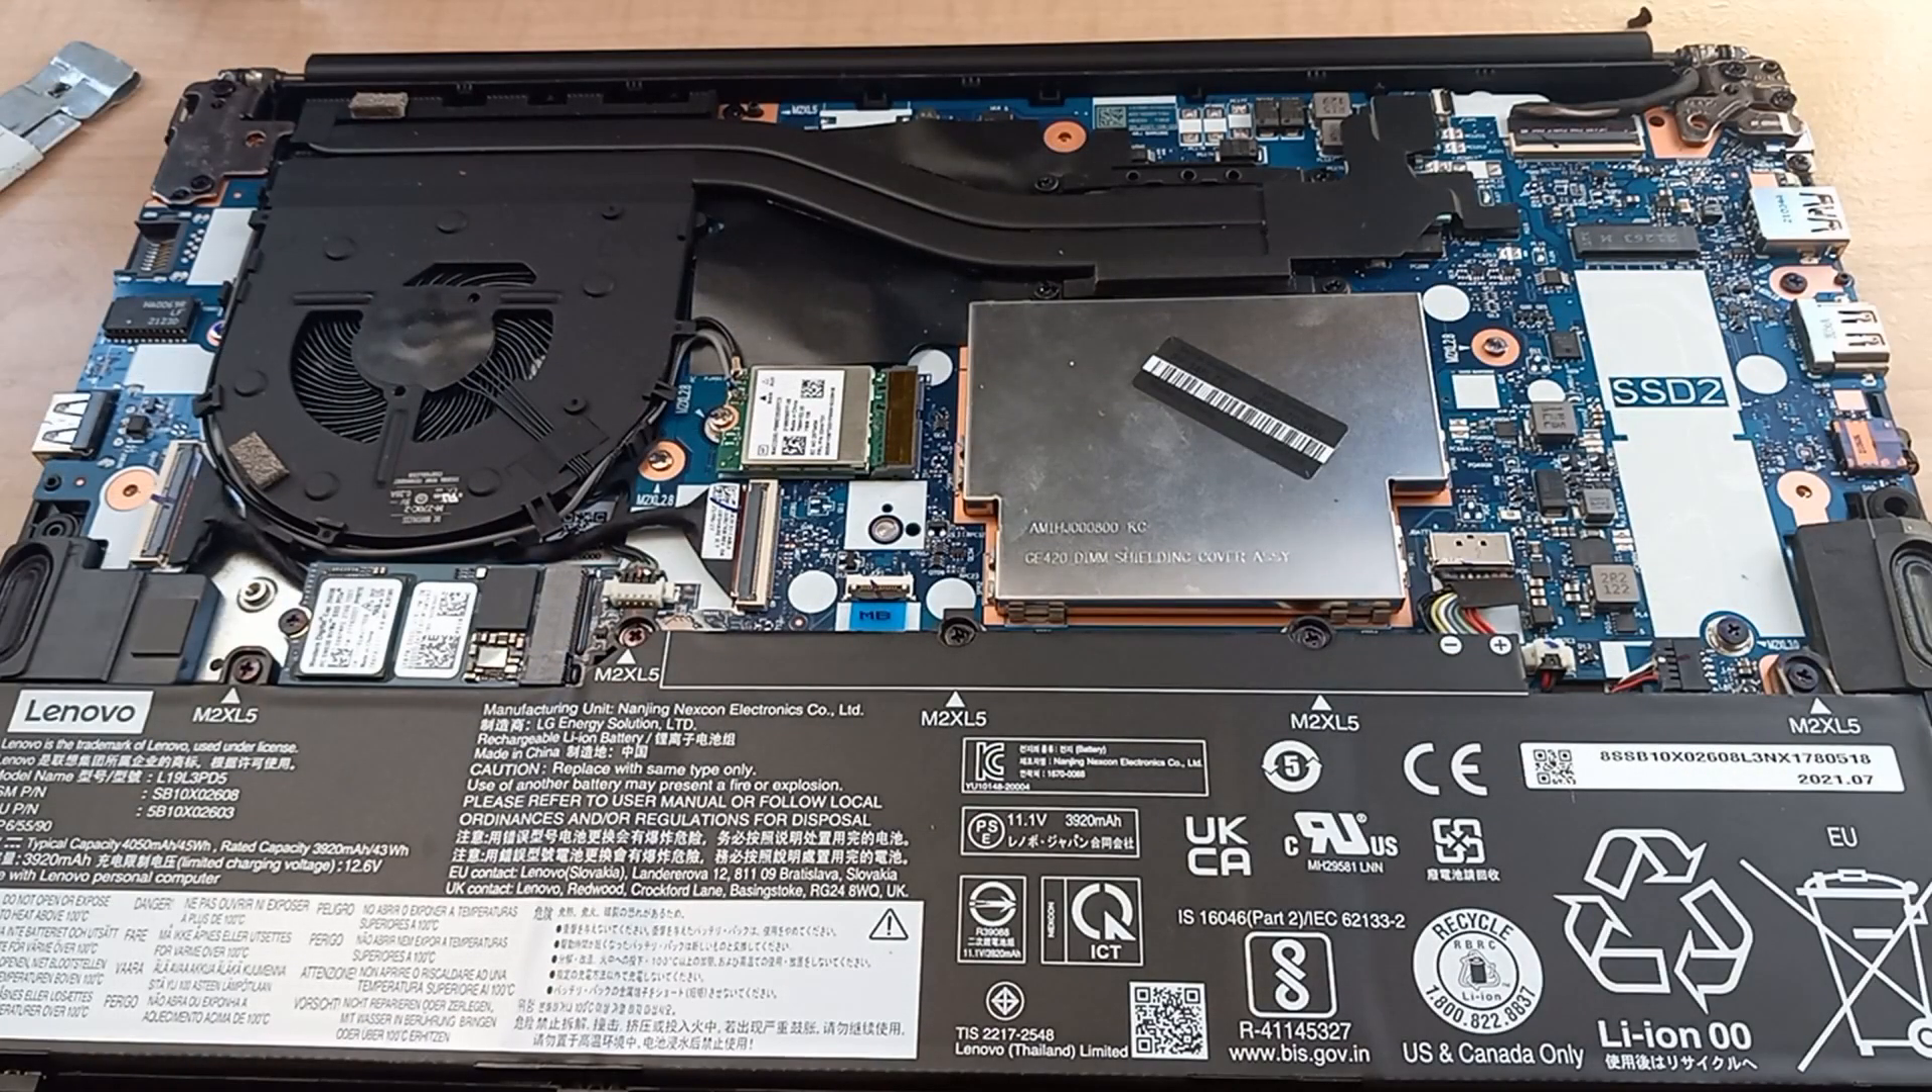So now we have the back panel of the ThinkPad E14 Gen 3 off.